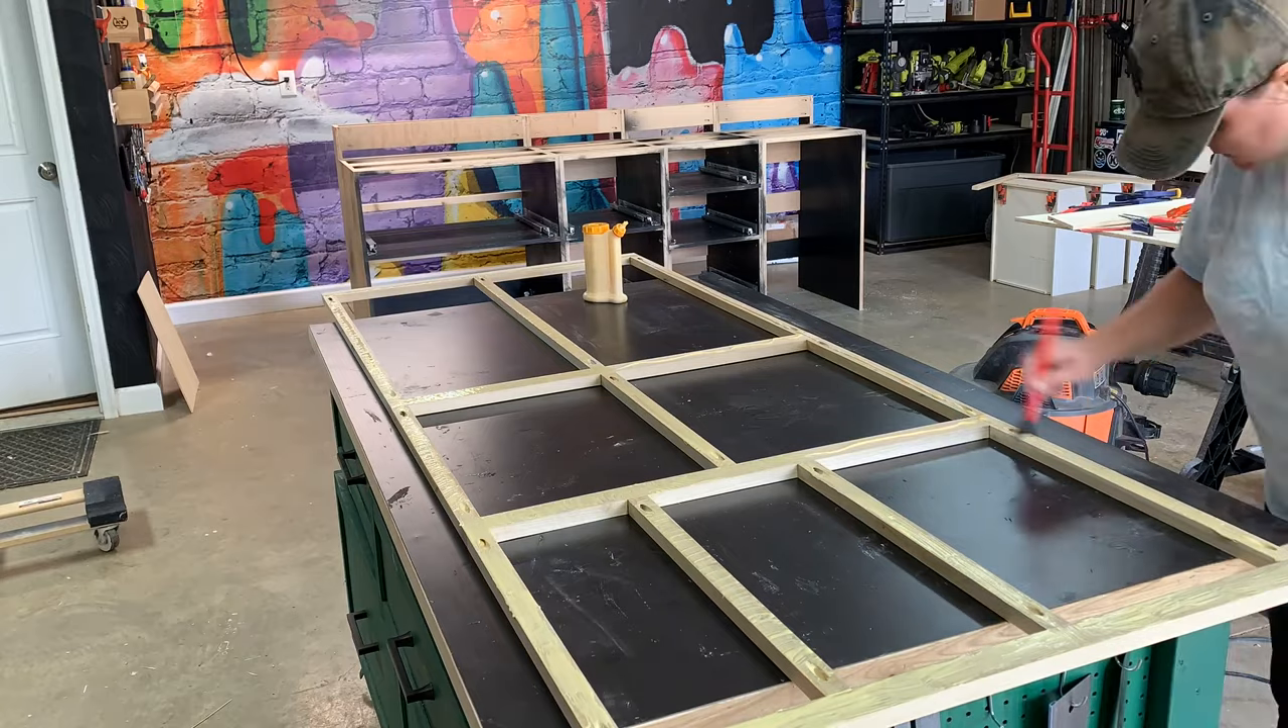Next I built a face frame for my cabinets out of some 1x2 poplar boards.